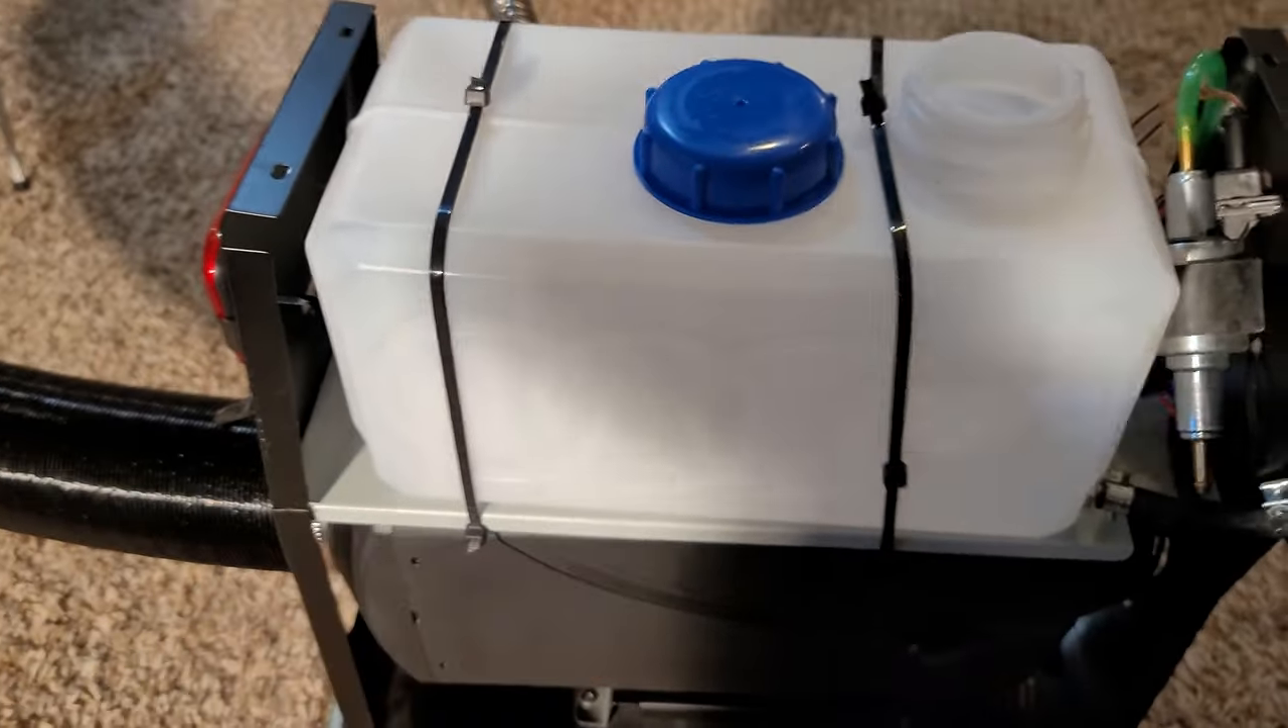And I did zip tie this tank to this tray here as it was just setting there and I just did that for a little extra safety.